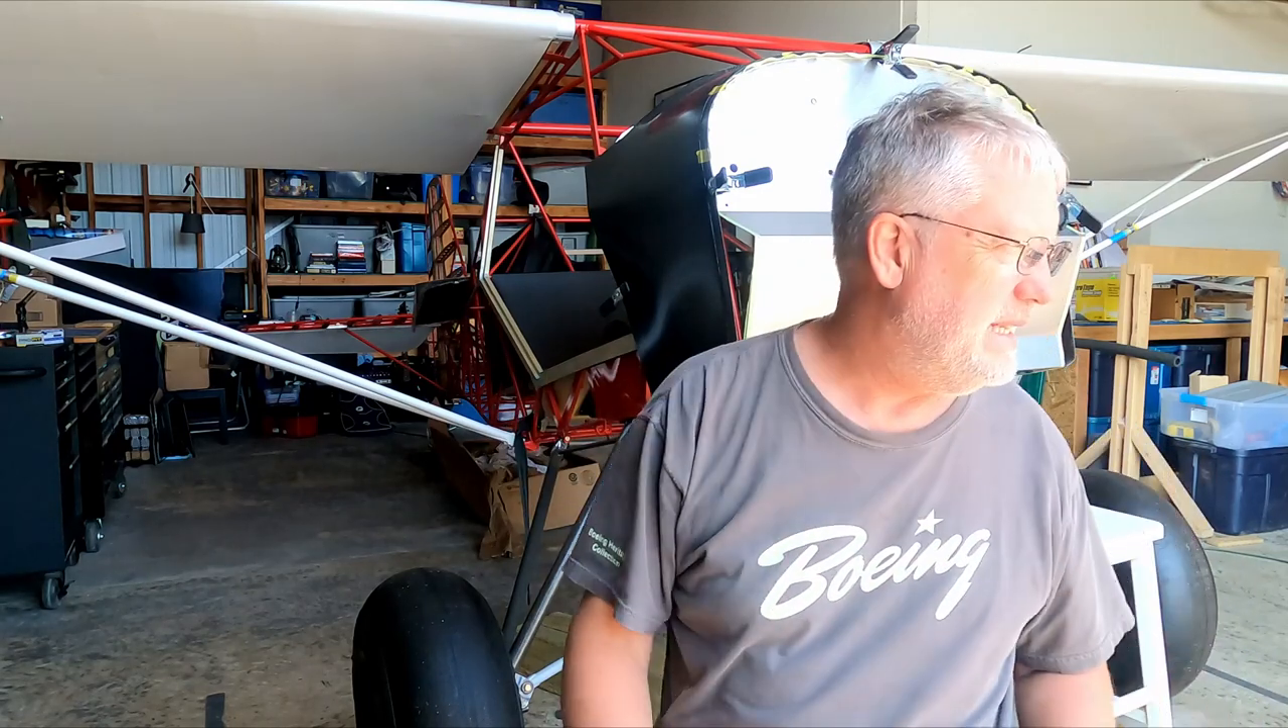I haven't taken the wings off yet.